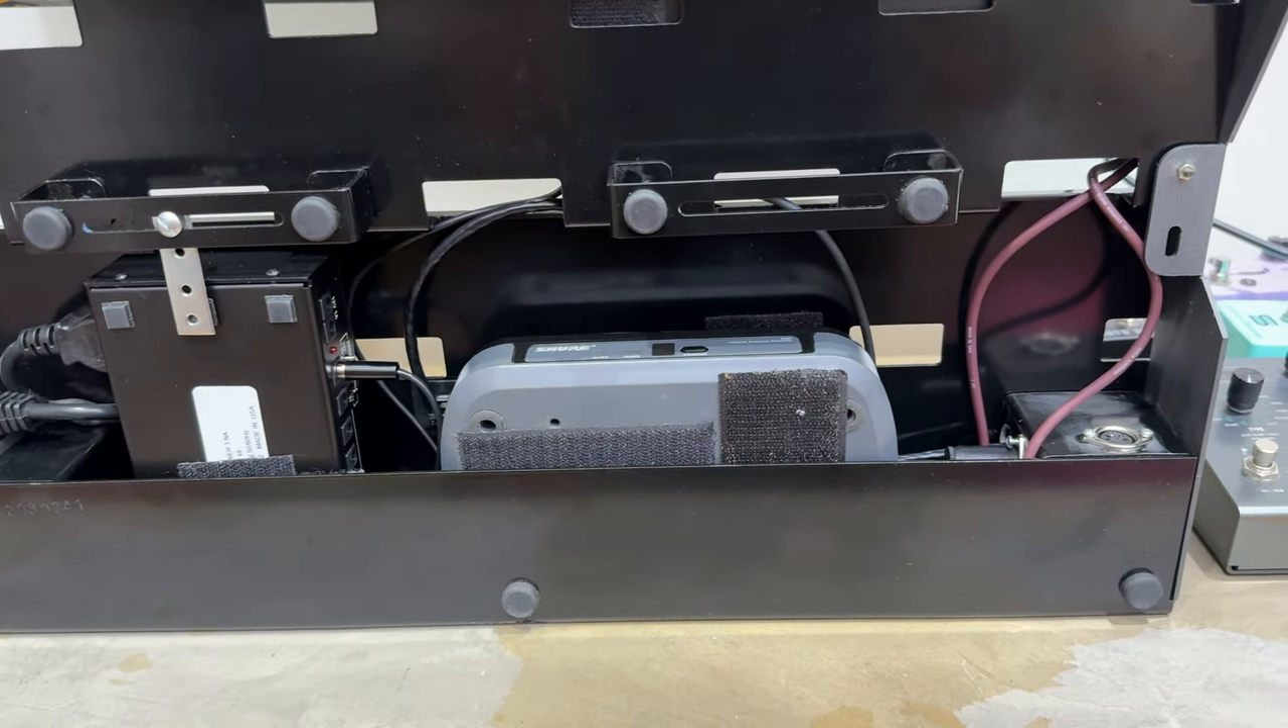También está puesto el inalámbrico, obviamente los cables no están agarrados todavía porque tengo que acomodar varias cosas más.